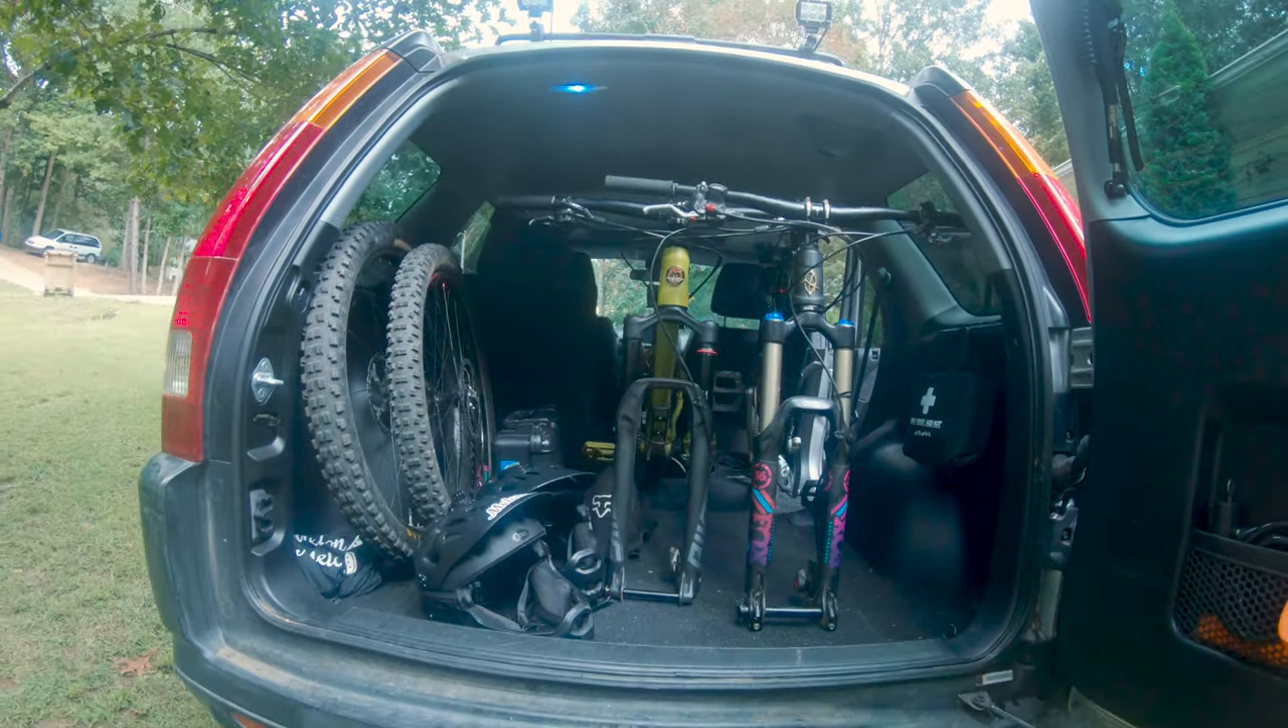So as soon as i could i got both bikes in there in position to make sure my idea would work sure enough it was perfect.